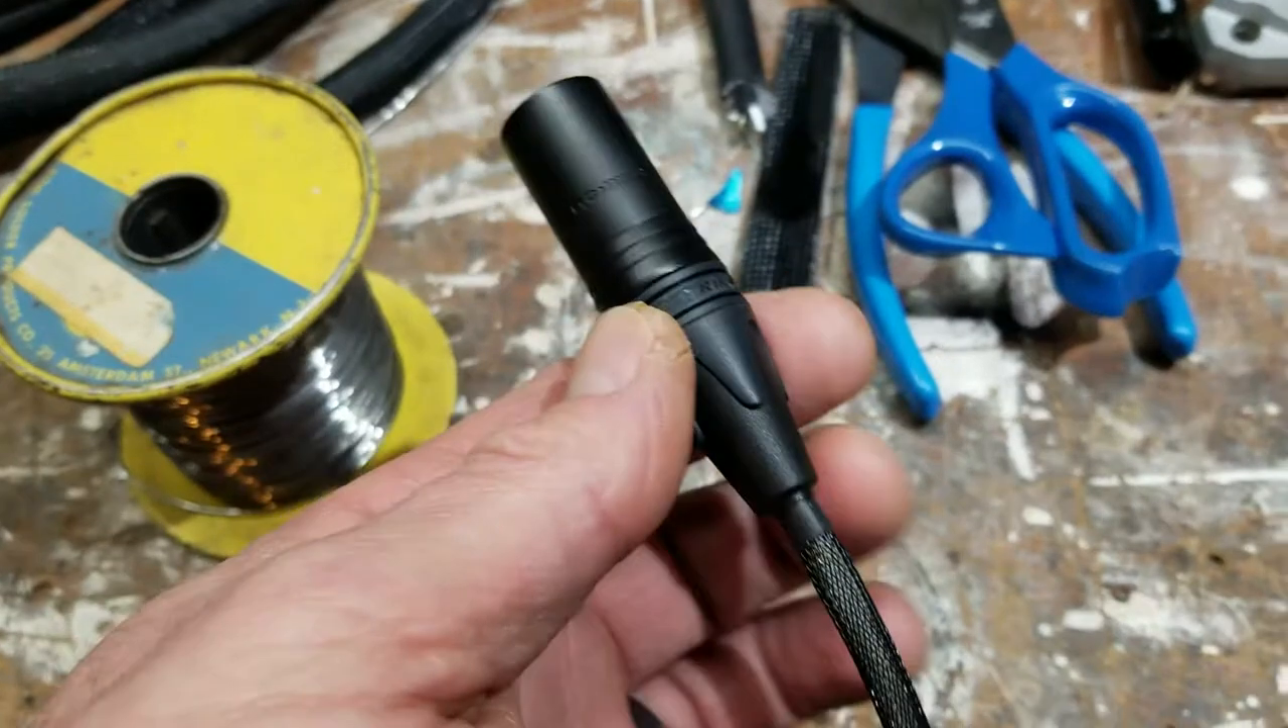Alright, this XLR end is now fully assembled.